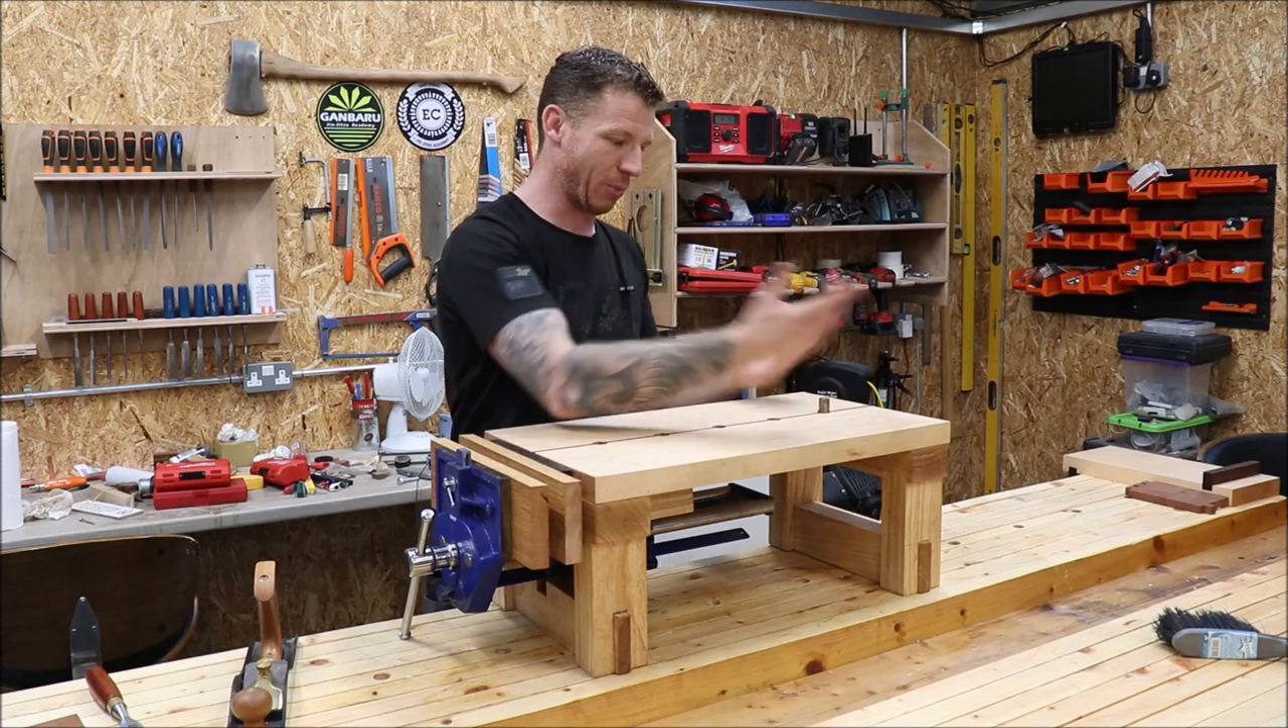The bench is now complete all finished up the vise is on everything is nice and finished.